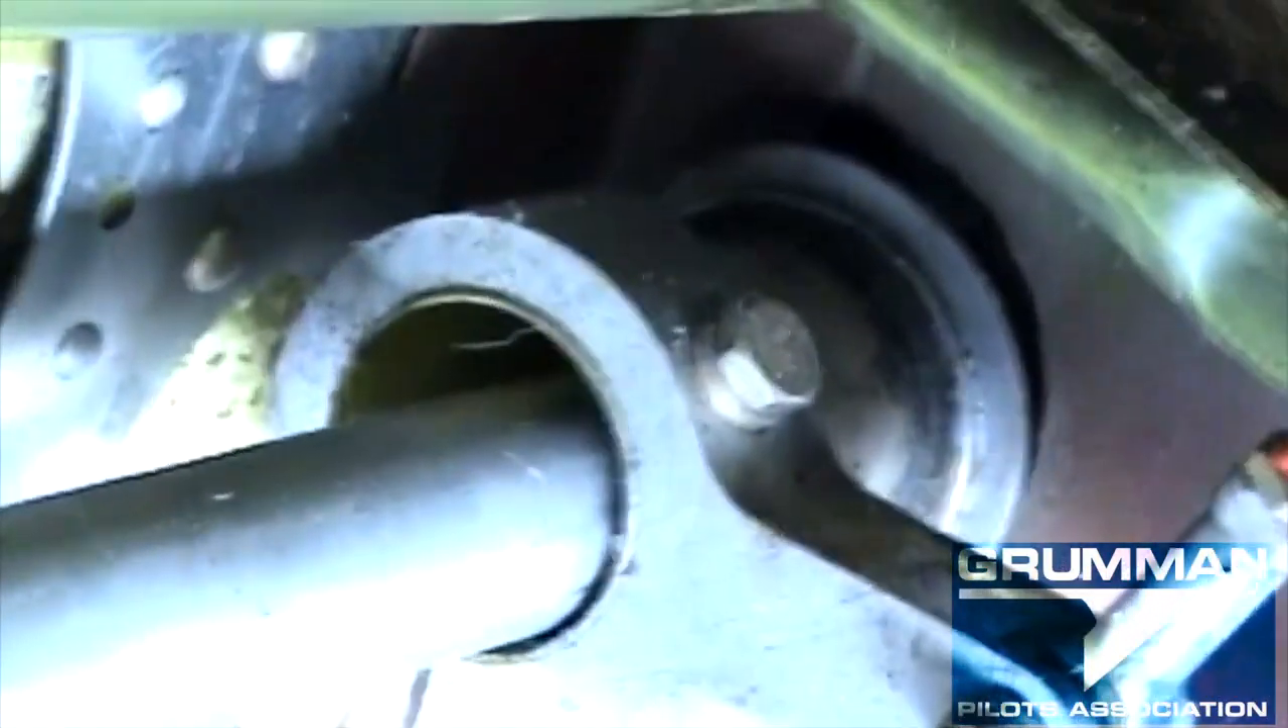Take note that the aileron torque tube is nowhere near centered.